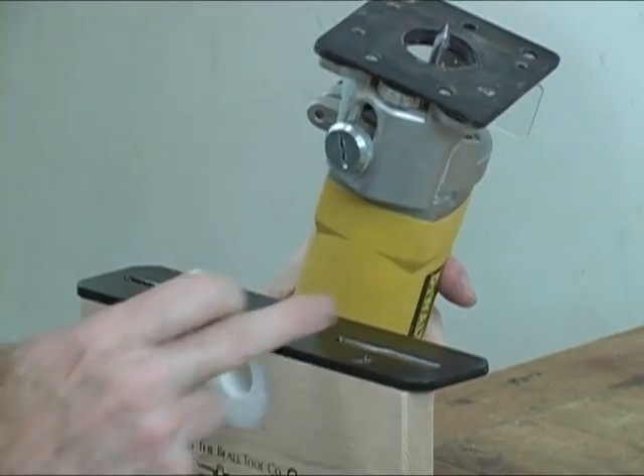Now the router that I'm using that for this setup is actually a laminate trimmer, which is a small variety of router, and I've already got the bit inserted, and it's the quarter inch carbide 60 degree bit that comes with the kit.